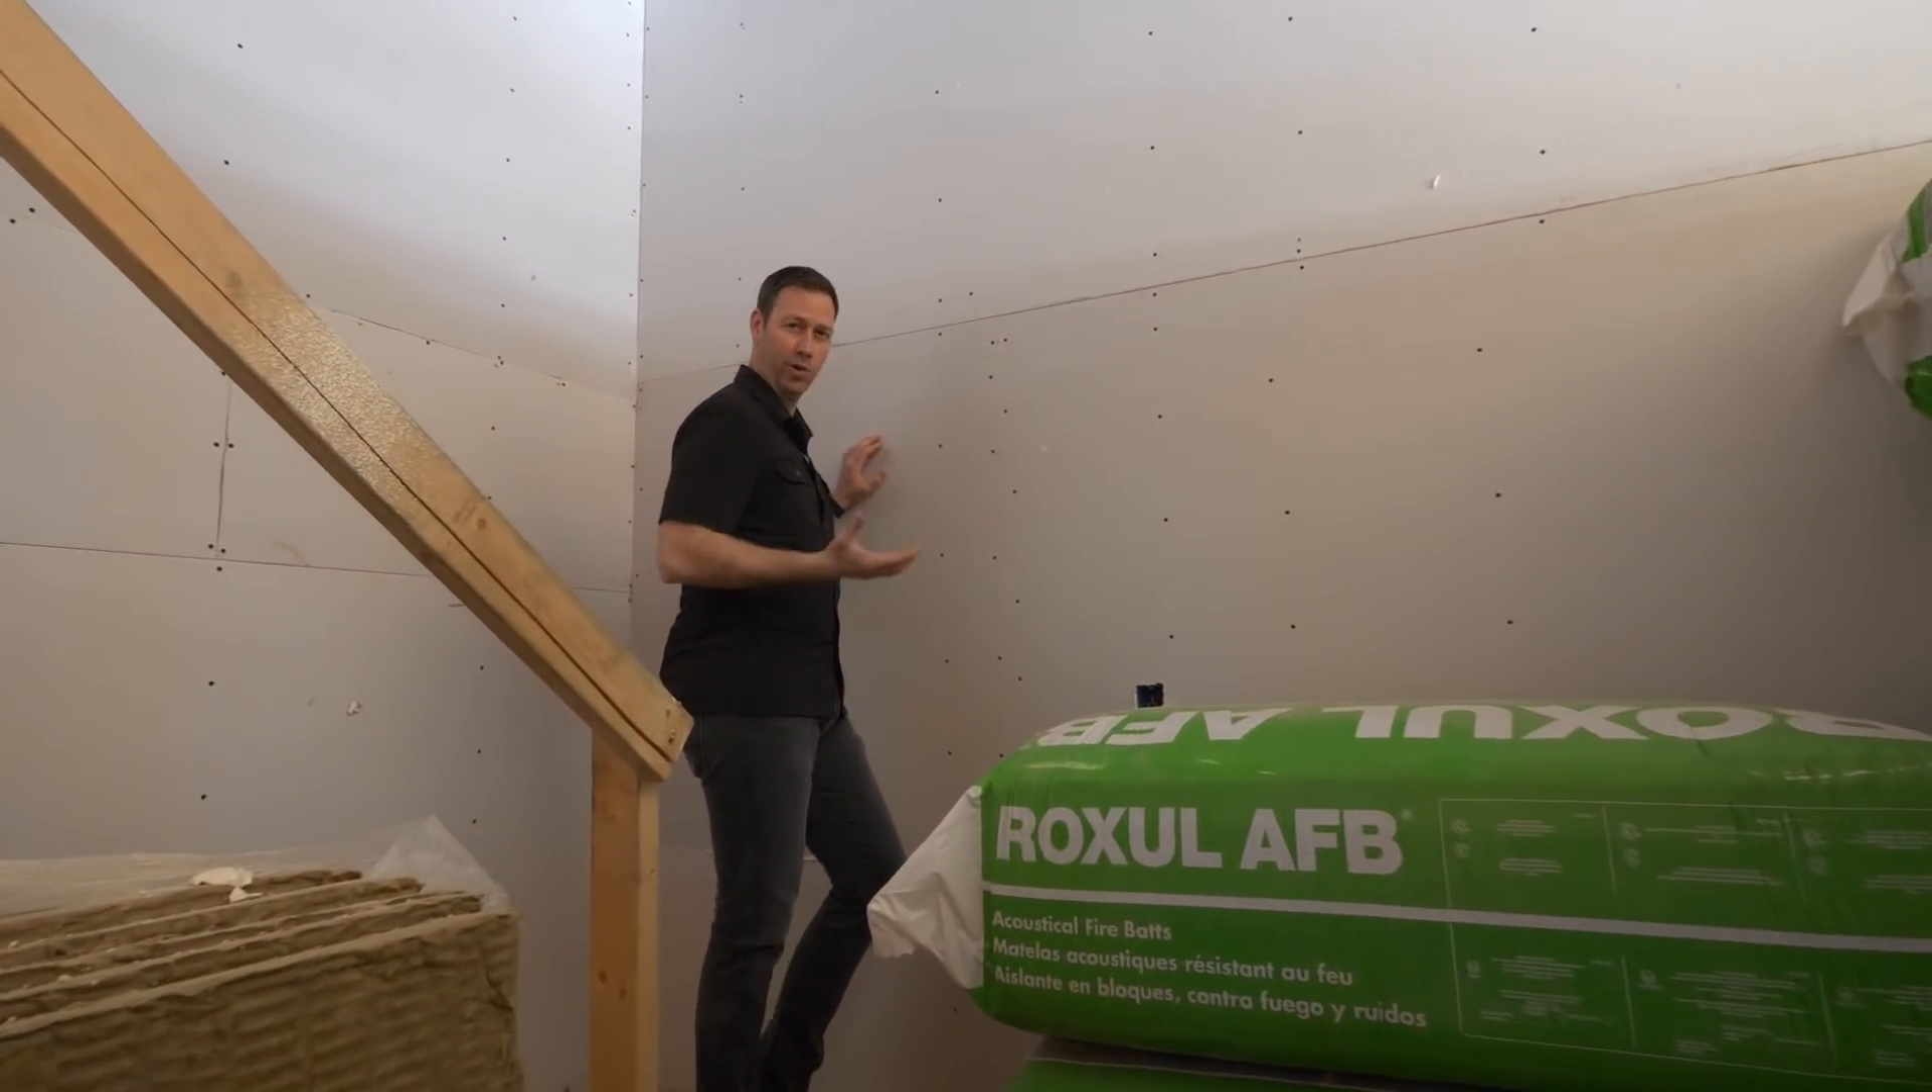The next thing you'll notice though is look here. I've got some drywall already hung in the garage.